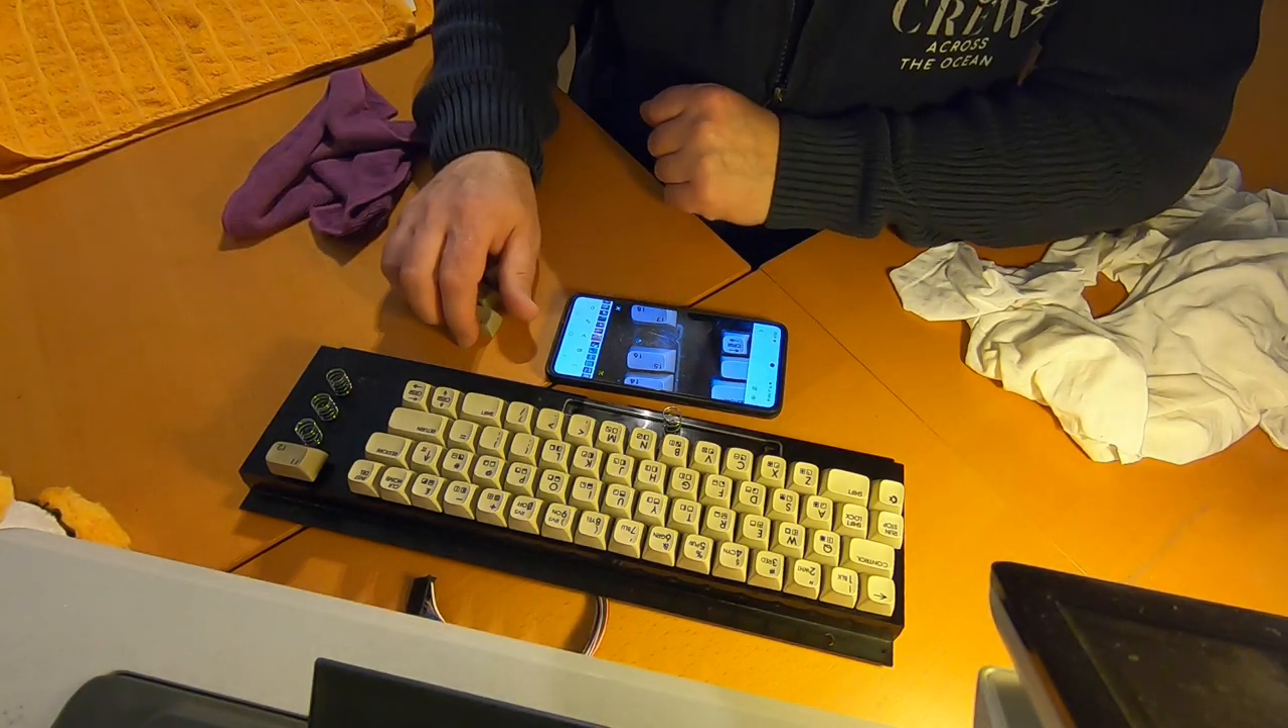So die mittleren tasten die sind jetzt alle drin jetzt habe ich noch die f-tasten.